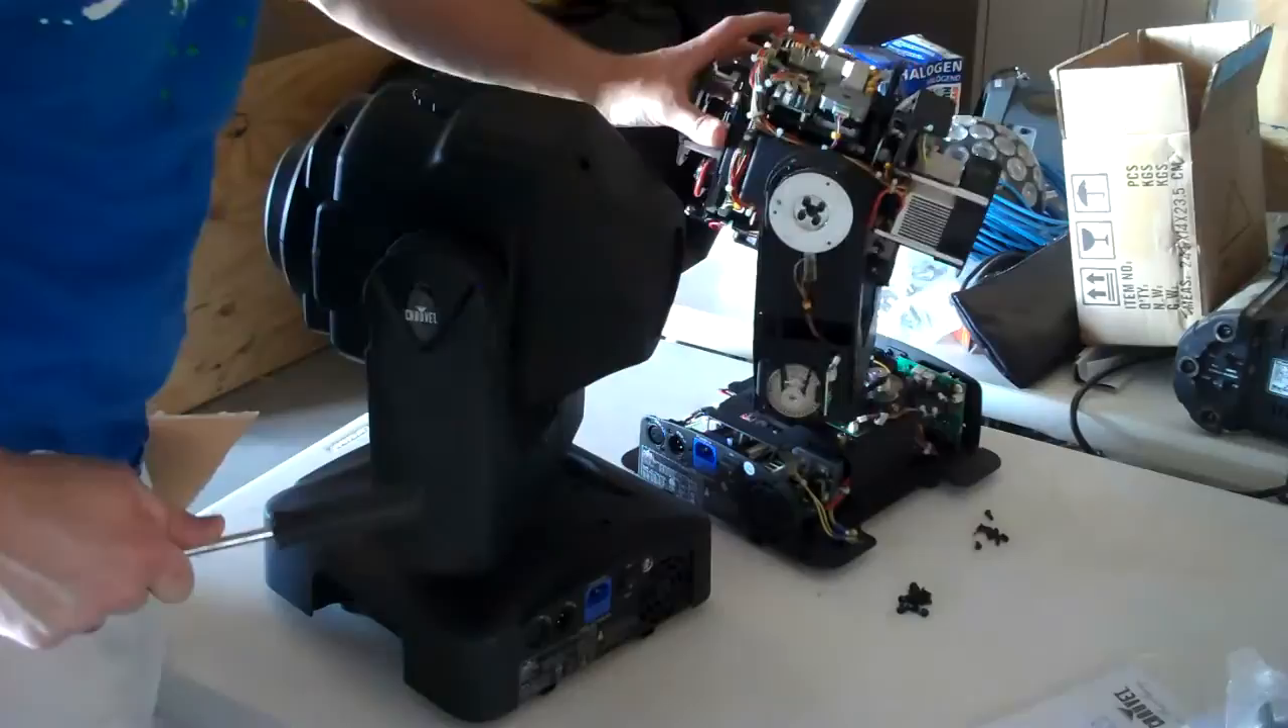And you can see here, this is actually the Q-Spot 260 with all the pieces taken off.